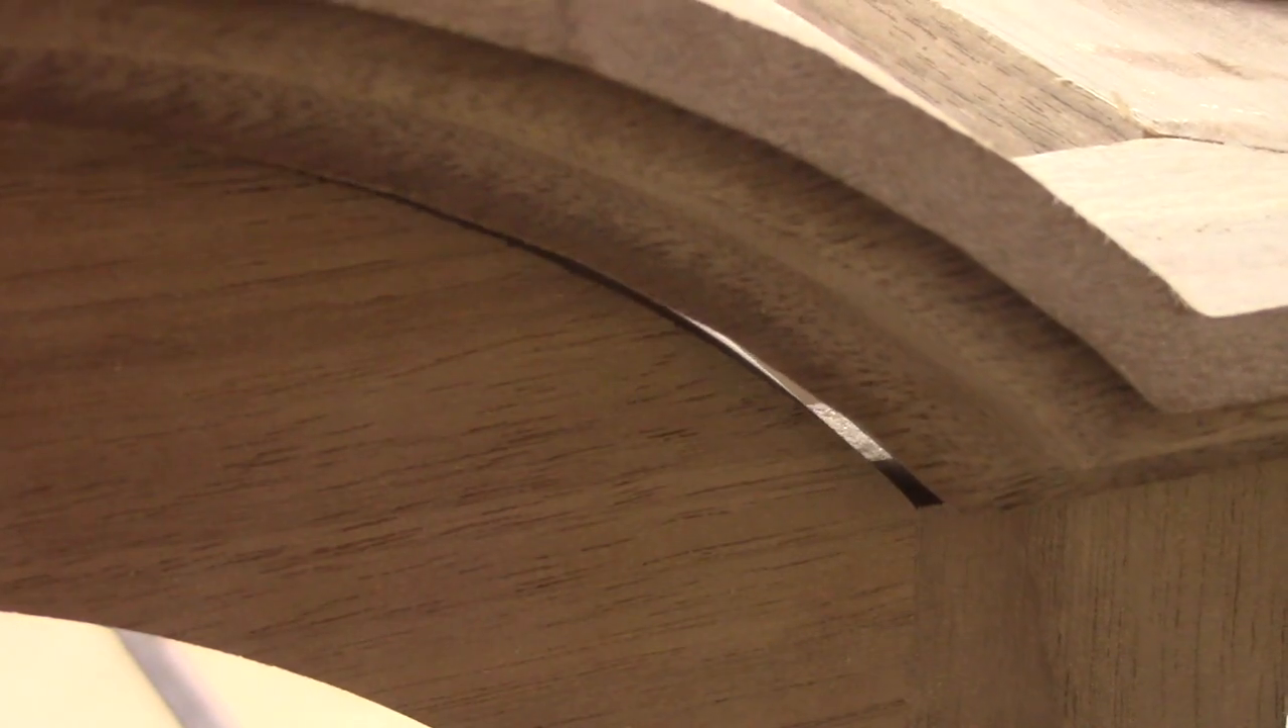I need to push the molding forward. But doing that leaves me with a gap here.